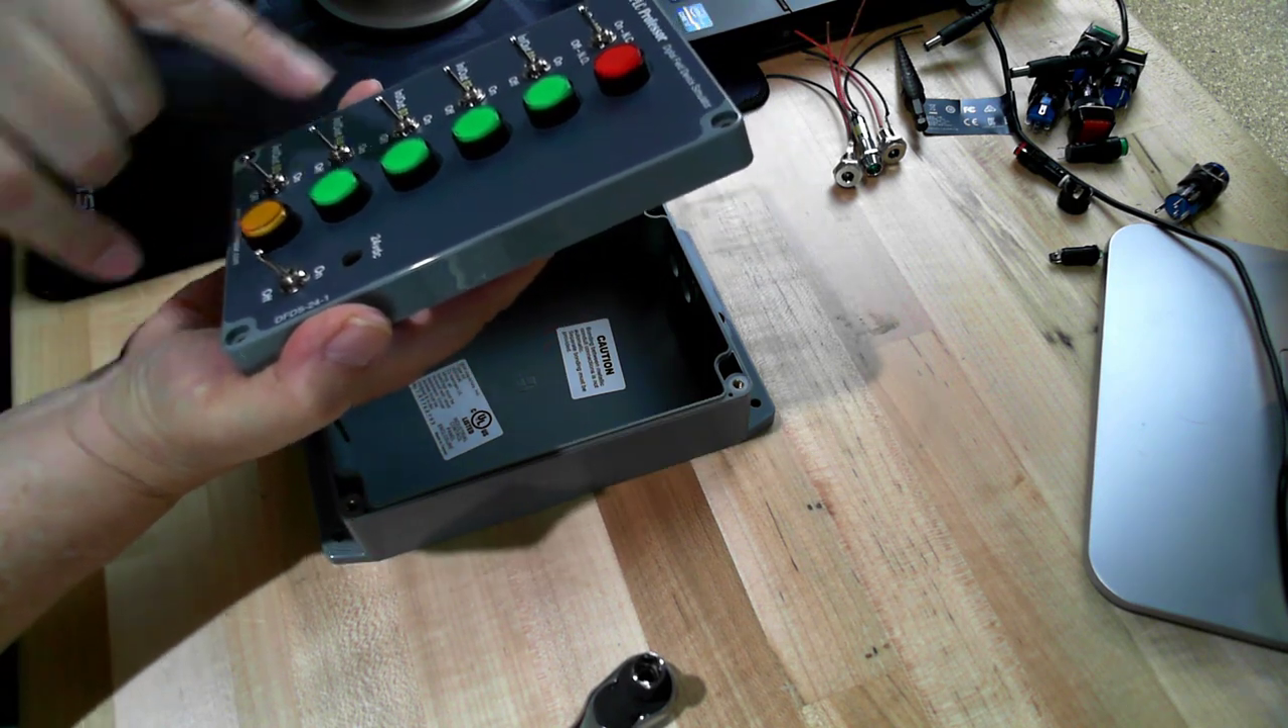And there we have most of the major components mounted on the cover. Six toggle switches and six backlit push buttons. Actually seven toggle switches.